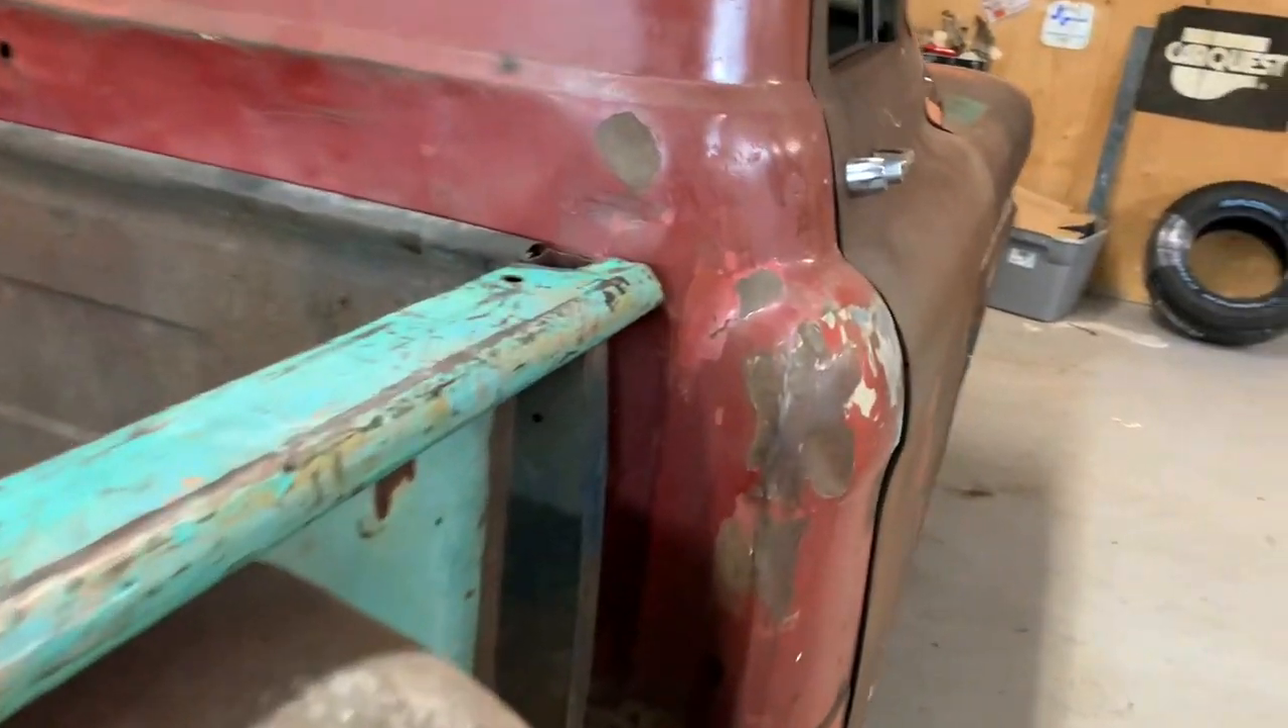I can see one issue right here where the cab this line on the back of the cab comes up and pretty much meets the end of the bed here.